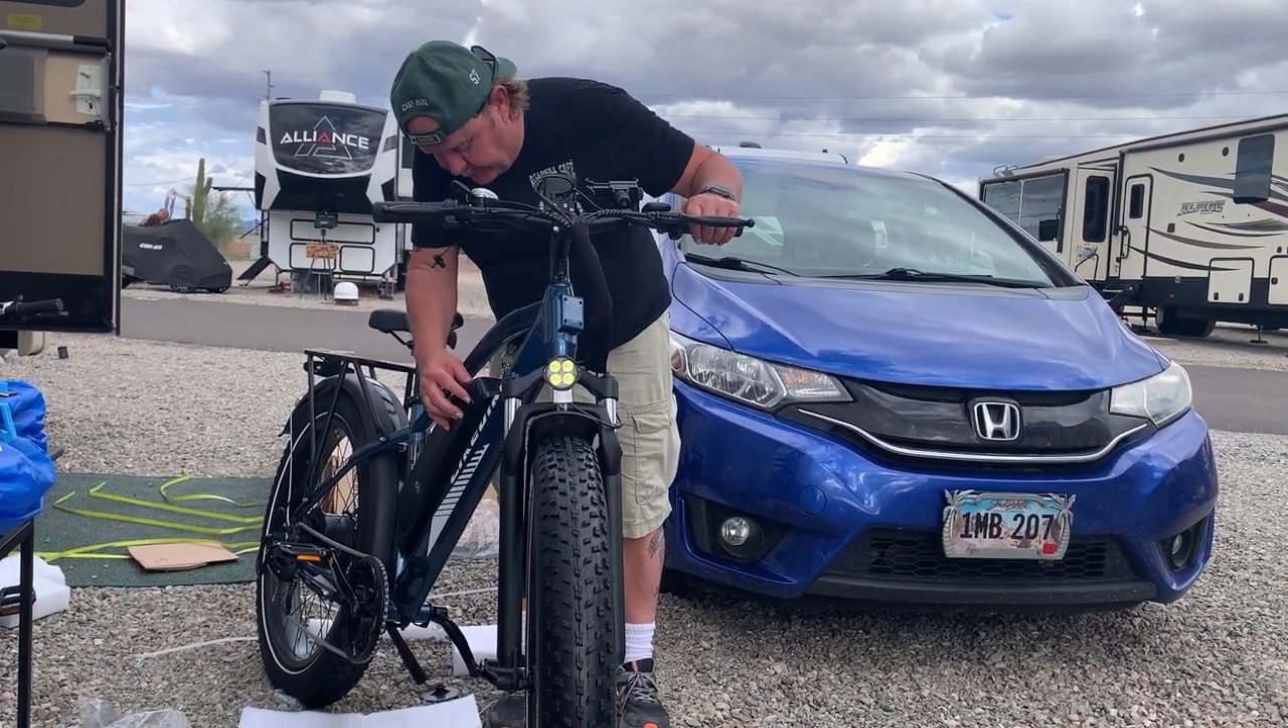Here's our light bike all assembled.